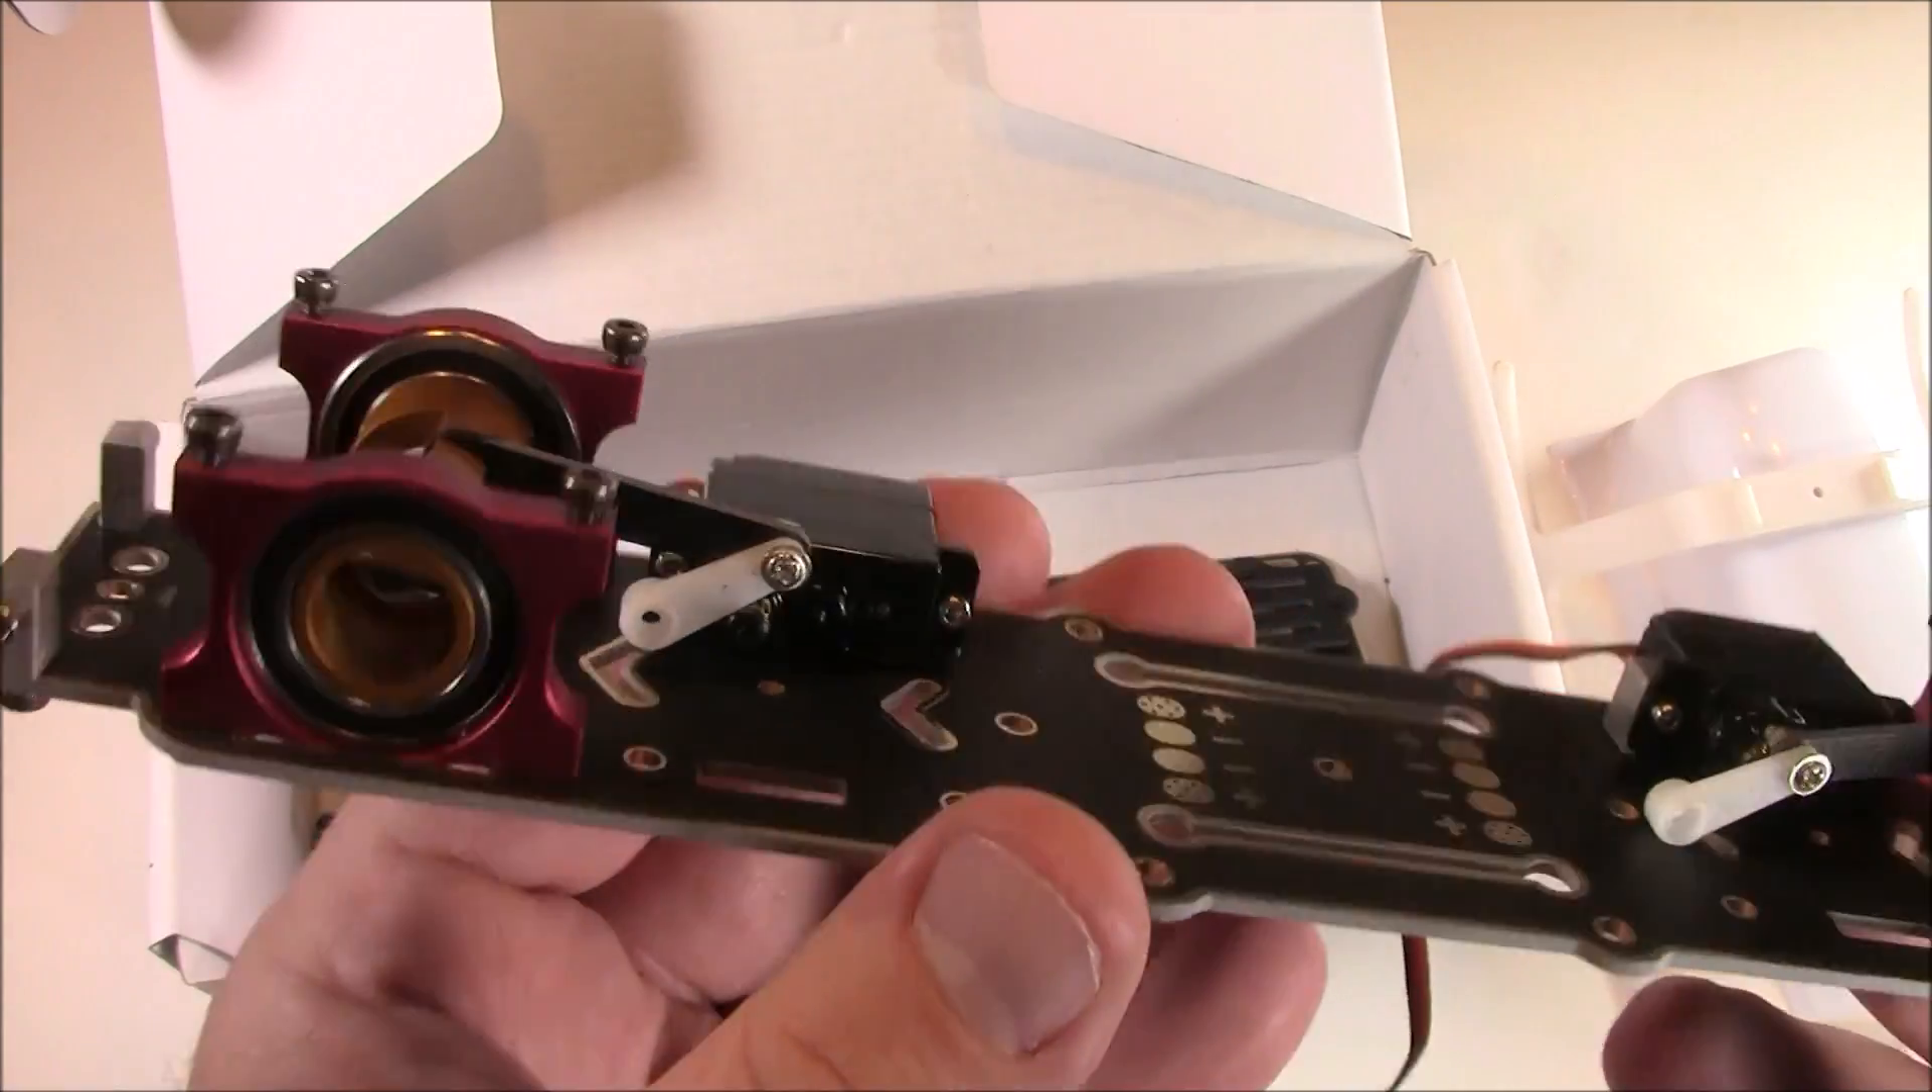The screws are already in up here so that's kind of nice they didn't get lost.